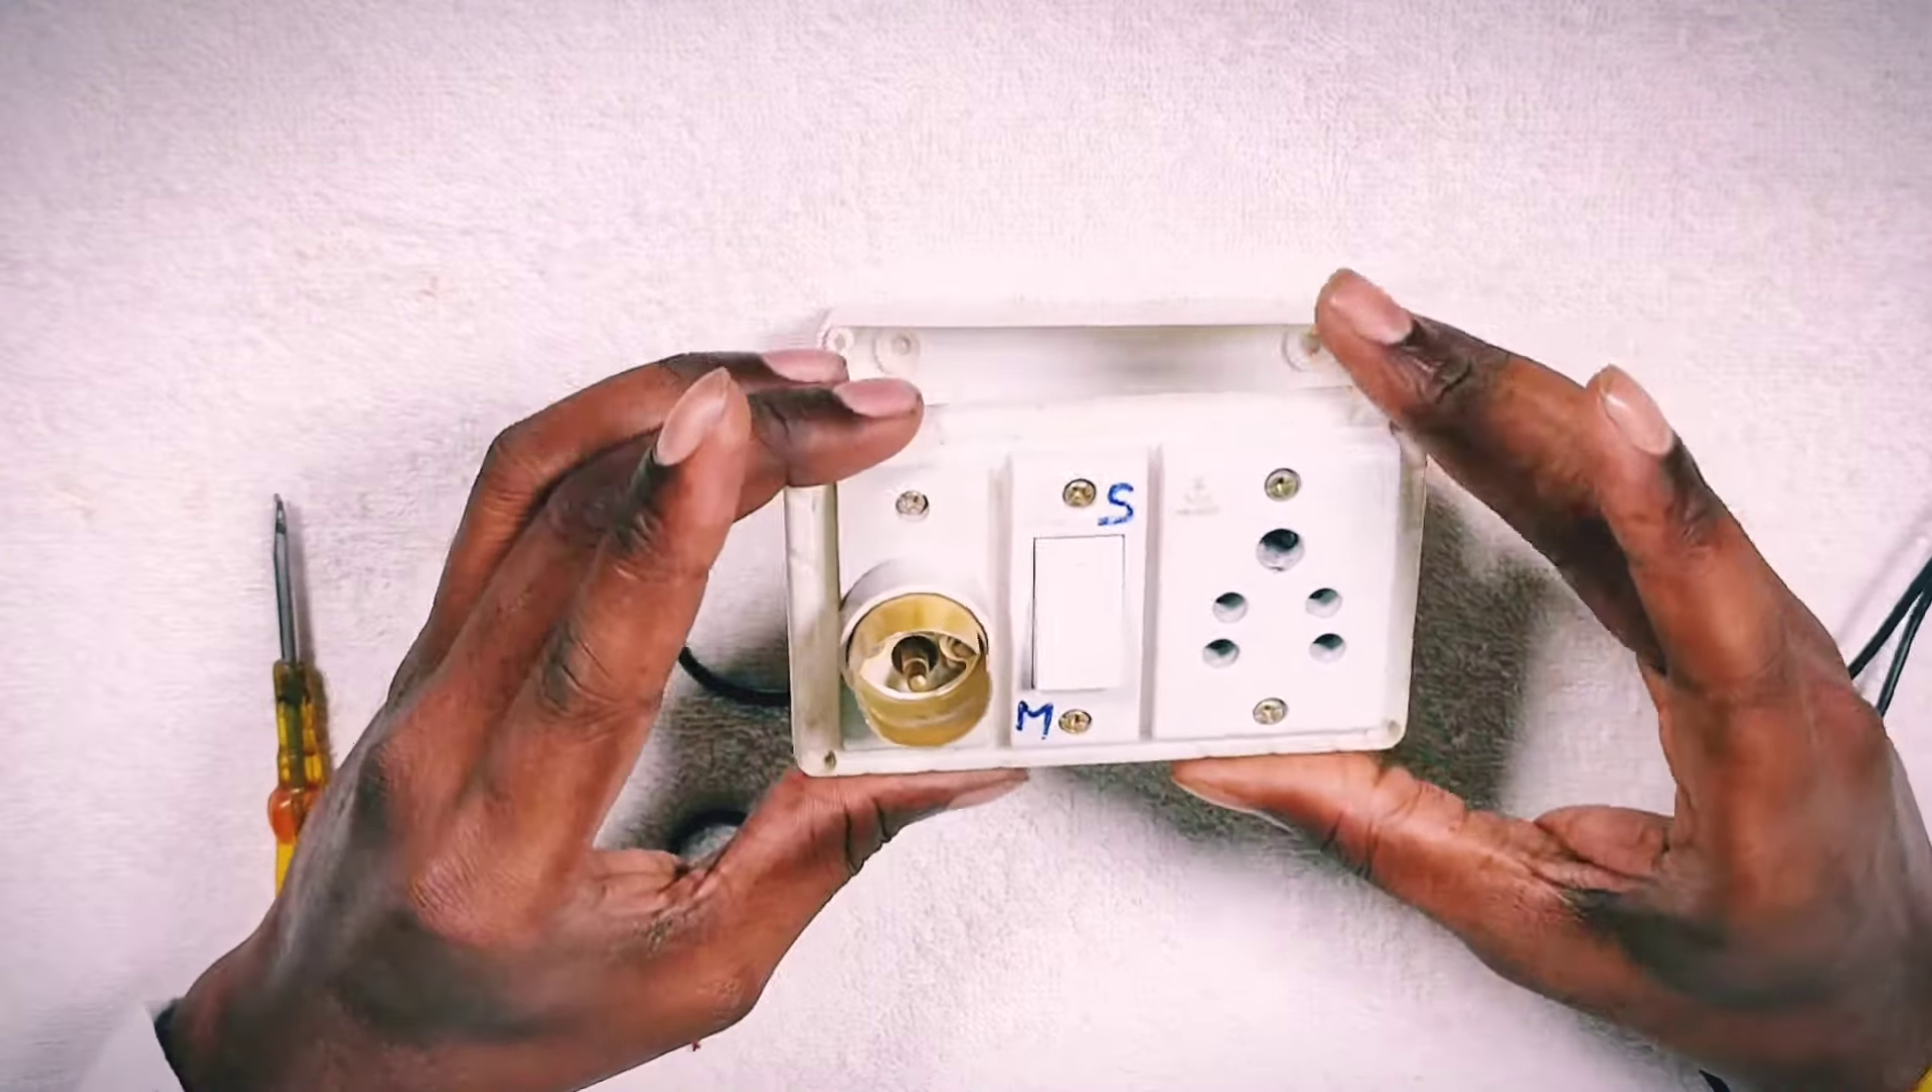दोस्तों हमने पहले से ये socket, two-way switch और एक holder को हमने three-way gang box में fit कर लिया है।